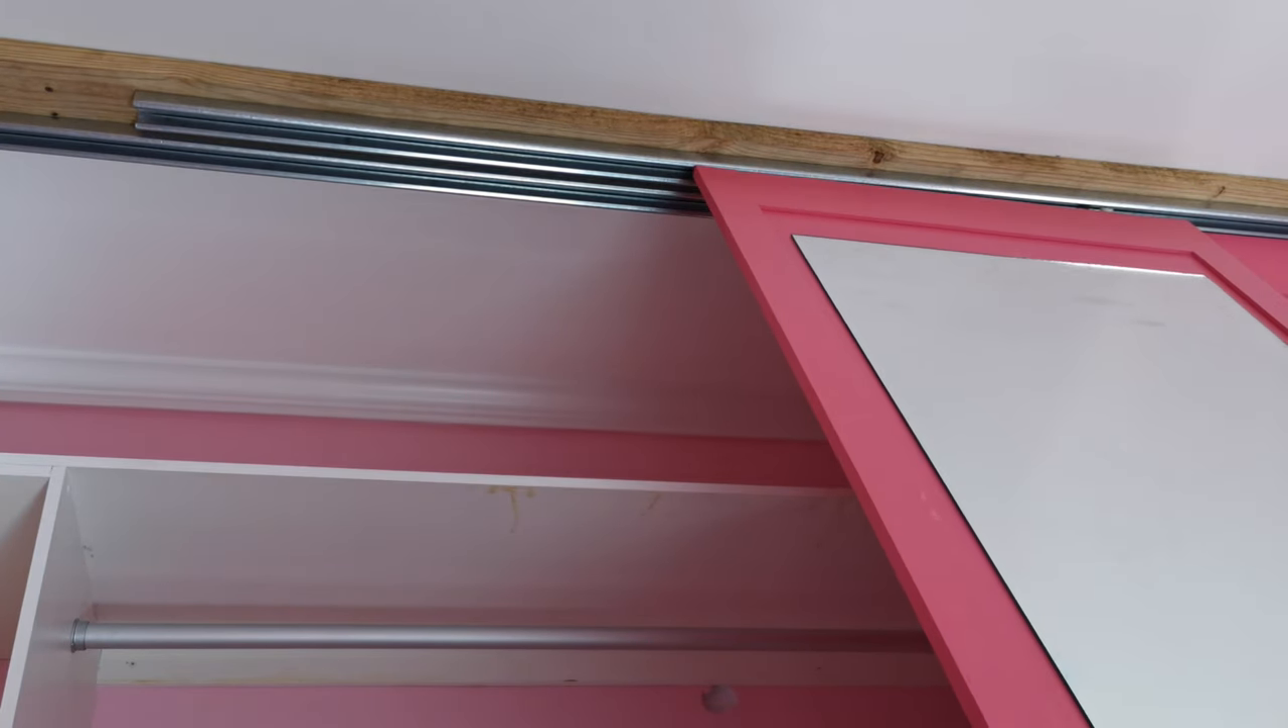I already have the doors. Already in place.